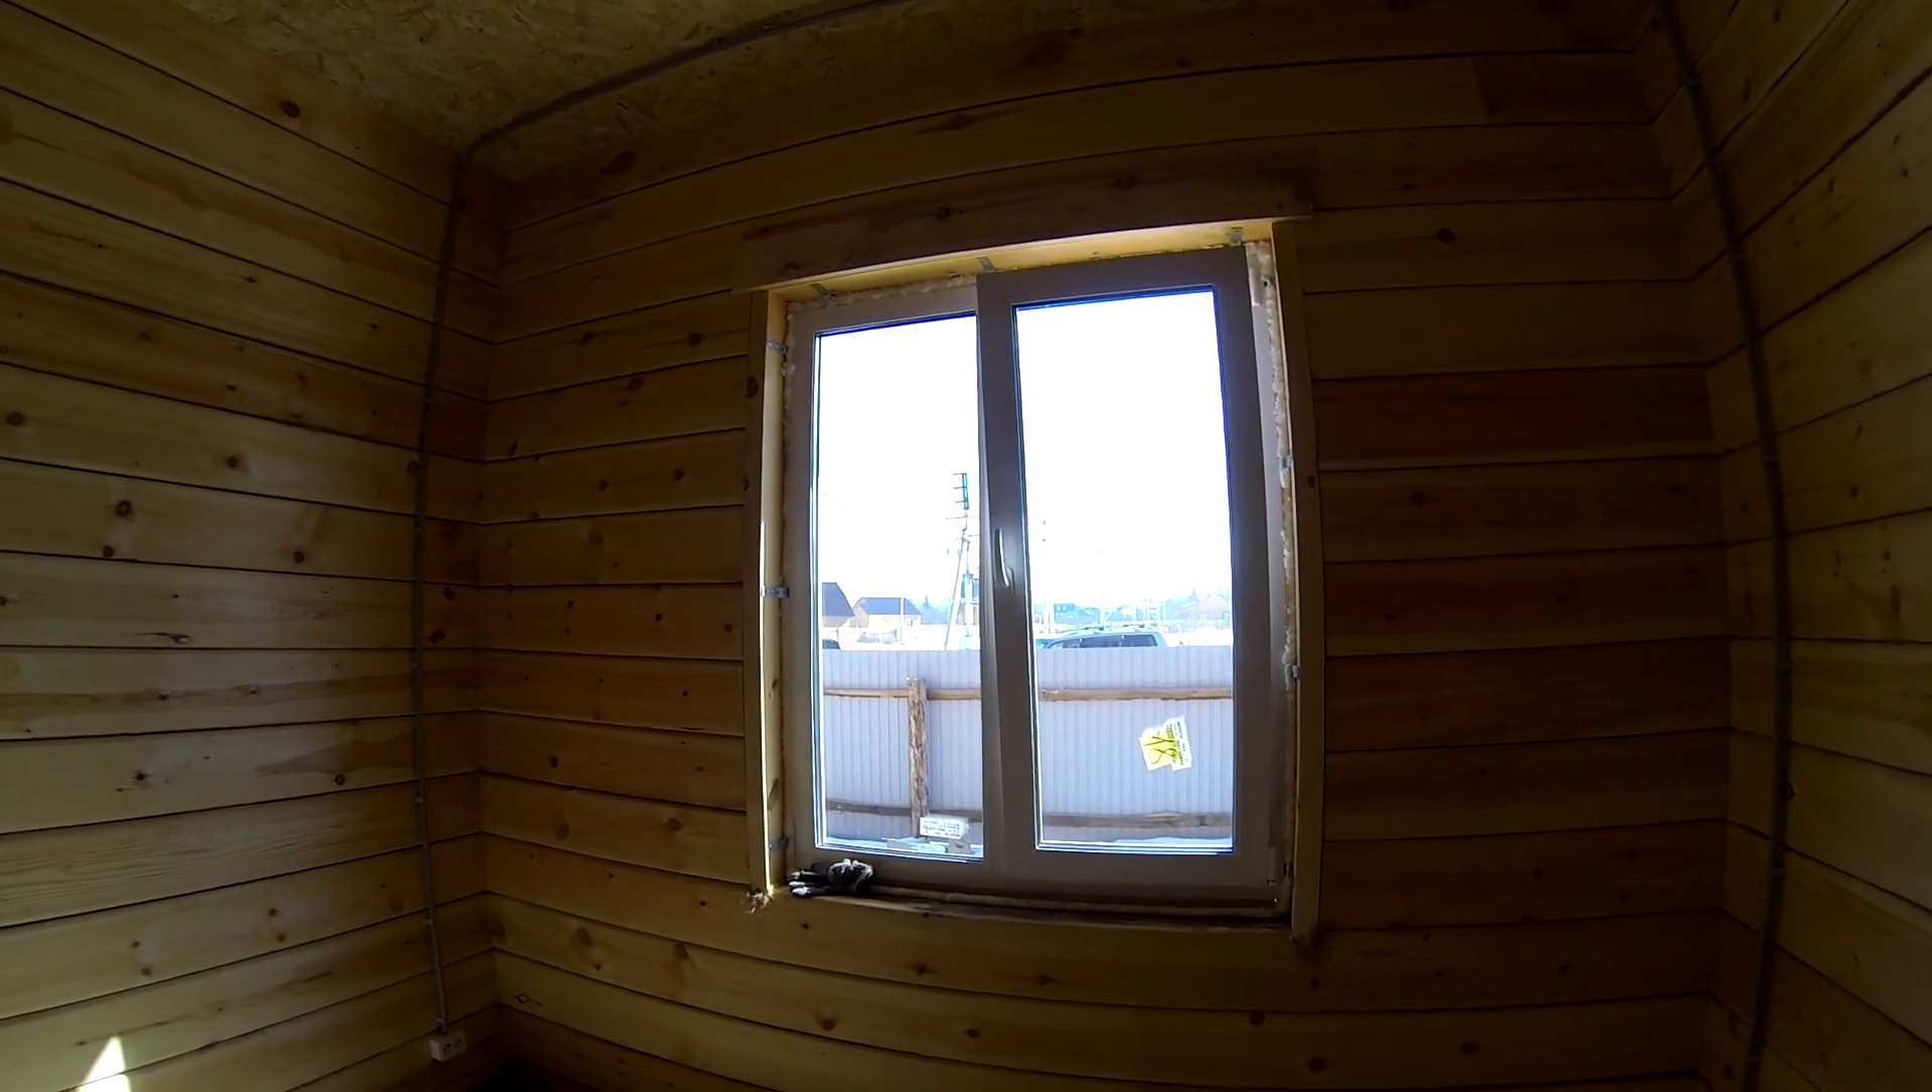Окна уже стоят на местах. Сейчас, в ближайшем будущем, будем делать откосы.